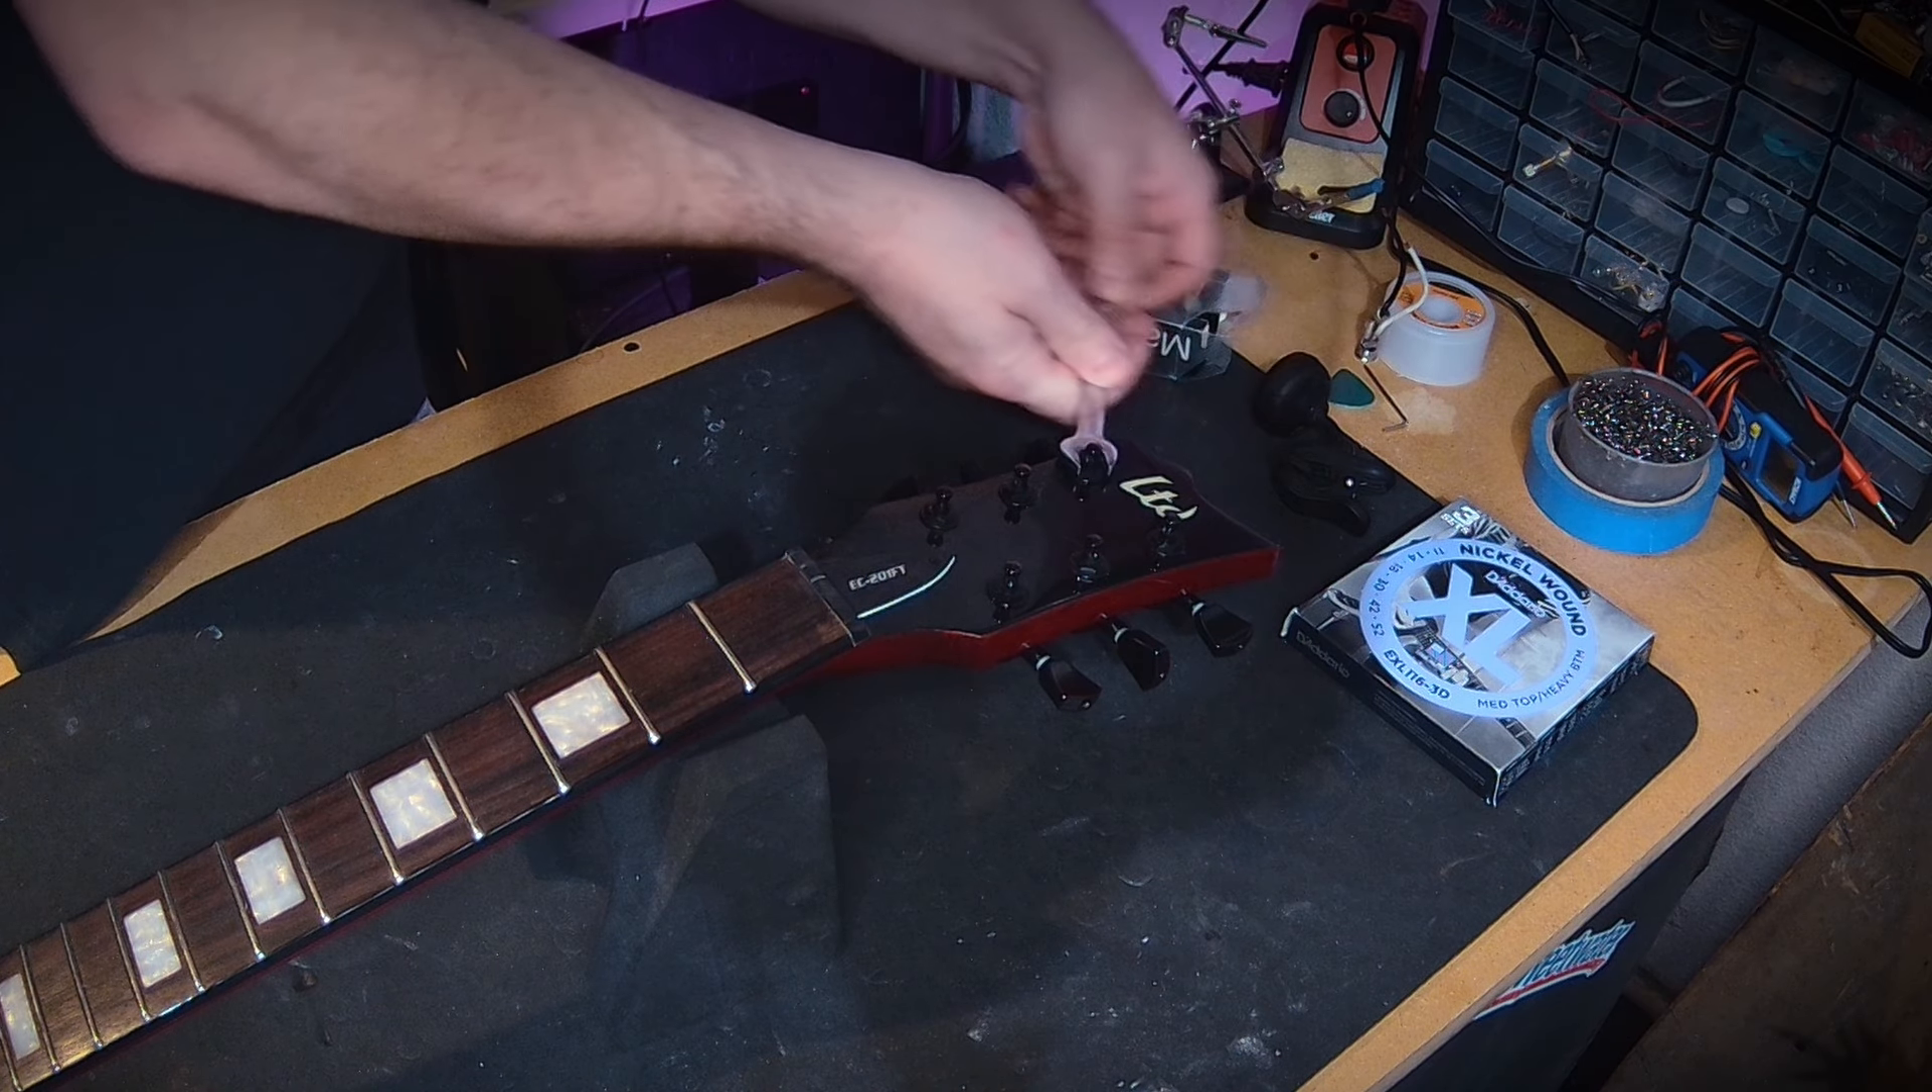So I got the old strings removed.